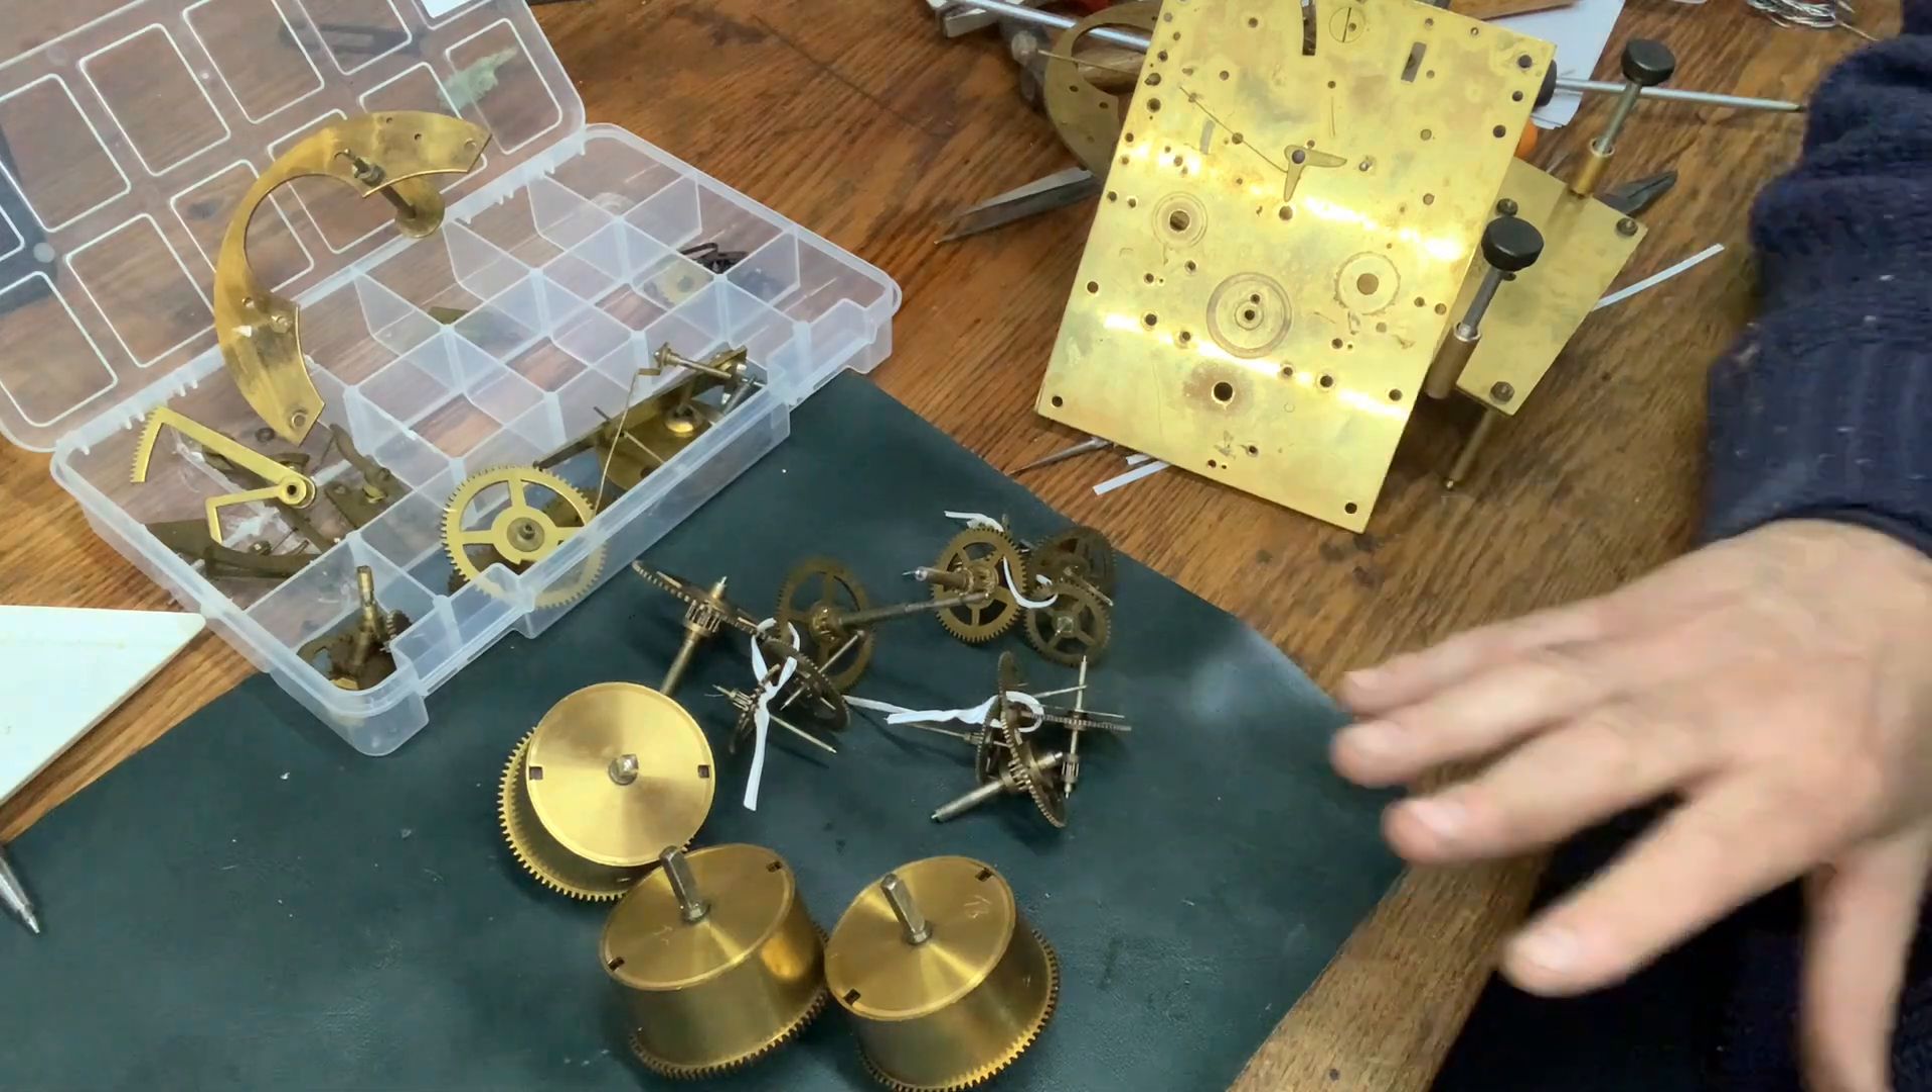So, that's pretty much your clock stripped down.